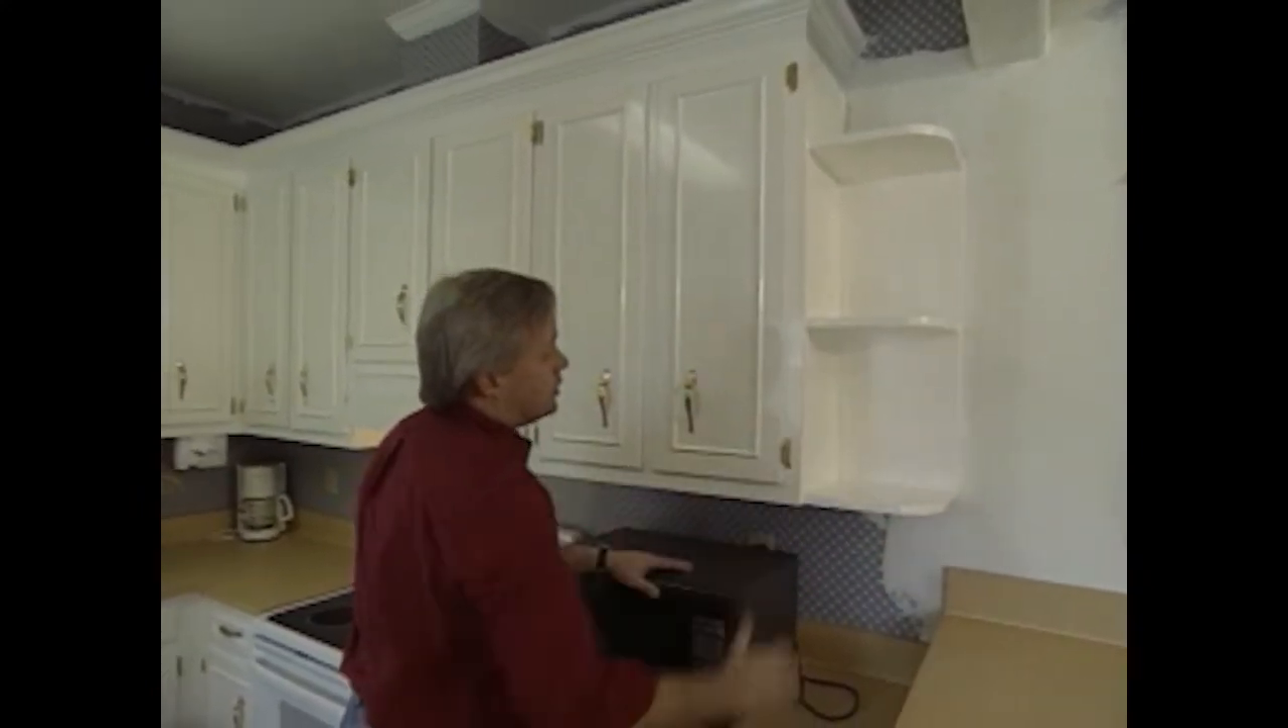Another thing we did along the way here is we added three shelves with a rounded corner here right on this end where we had the raw end of the cabinet.